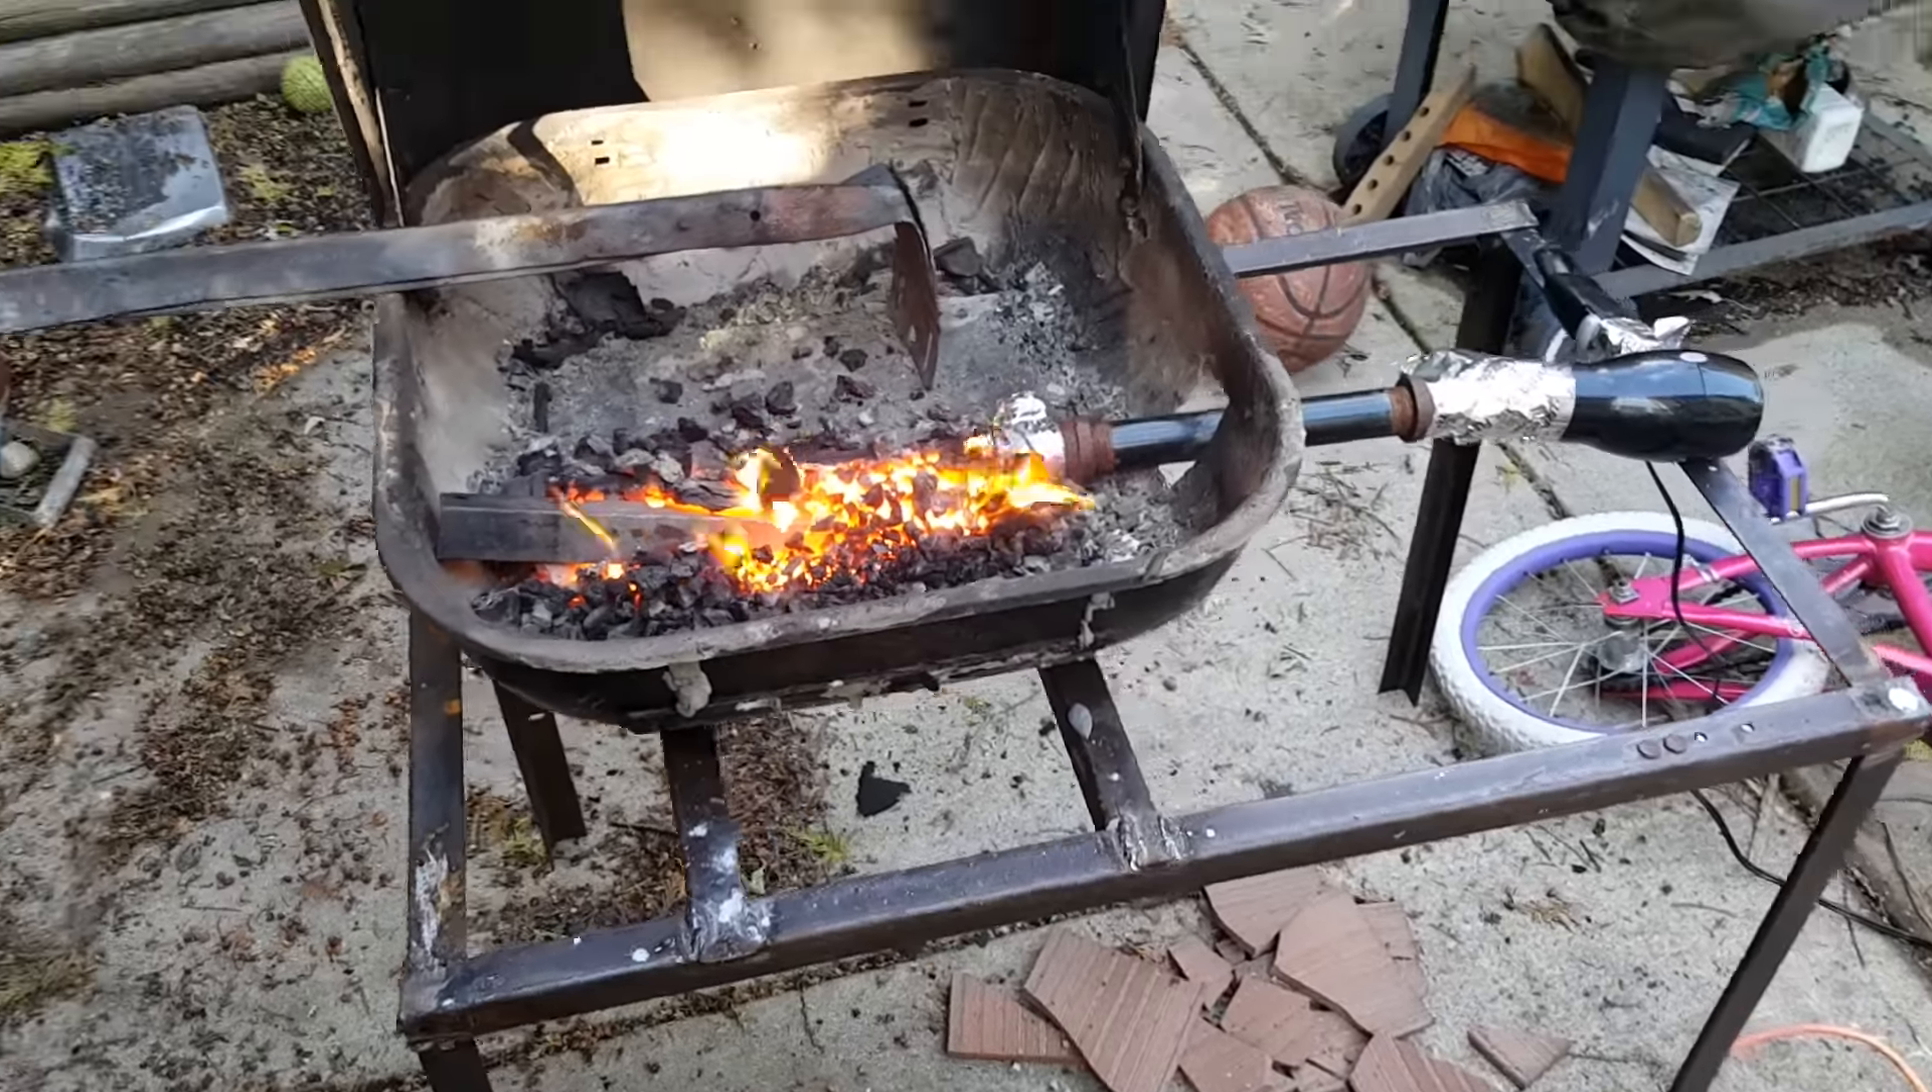I welded up a table made out of the old bed frames and I've scavenged this old grill.